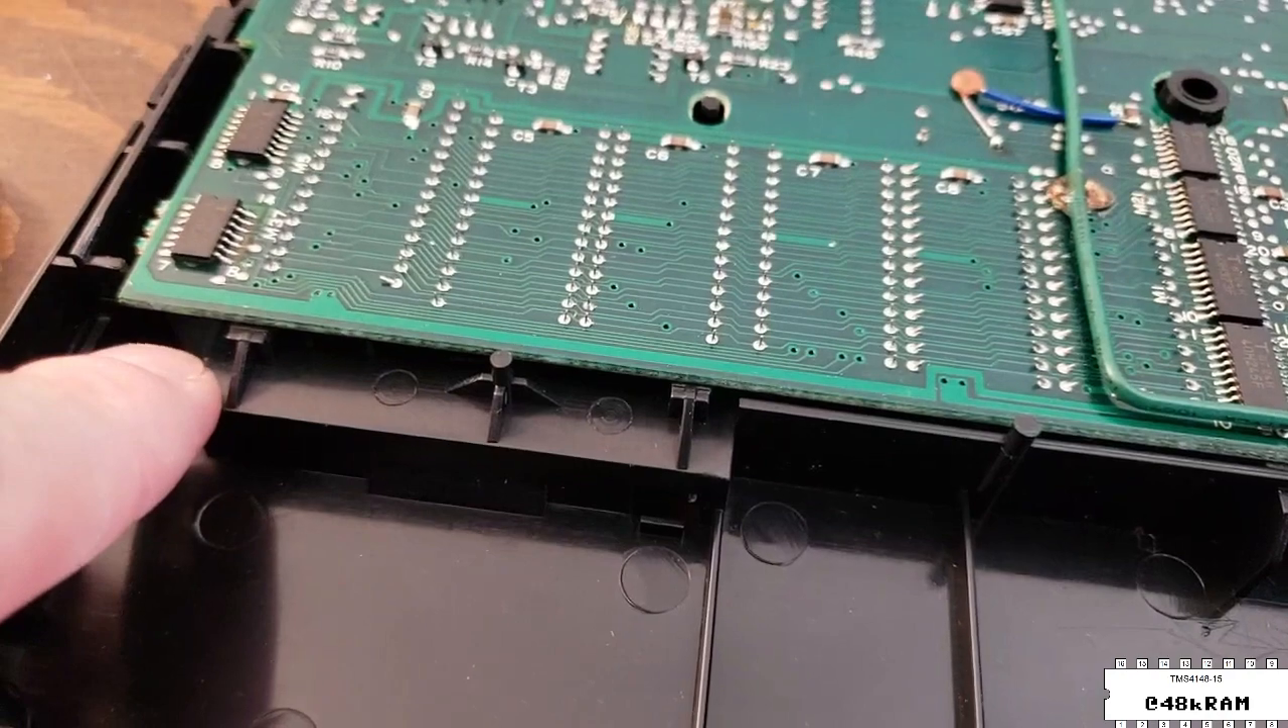The PC board is supposed to slide into these little plastic catches down here but instead it's resting on top of them which puts it up too high.